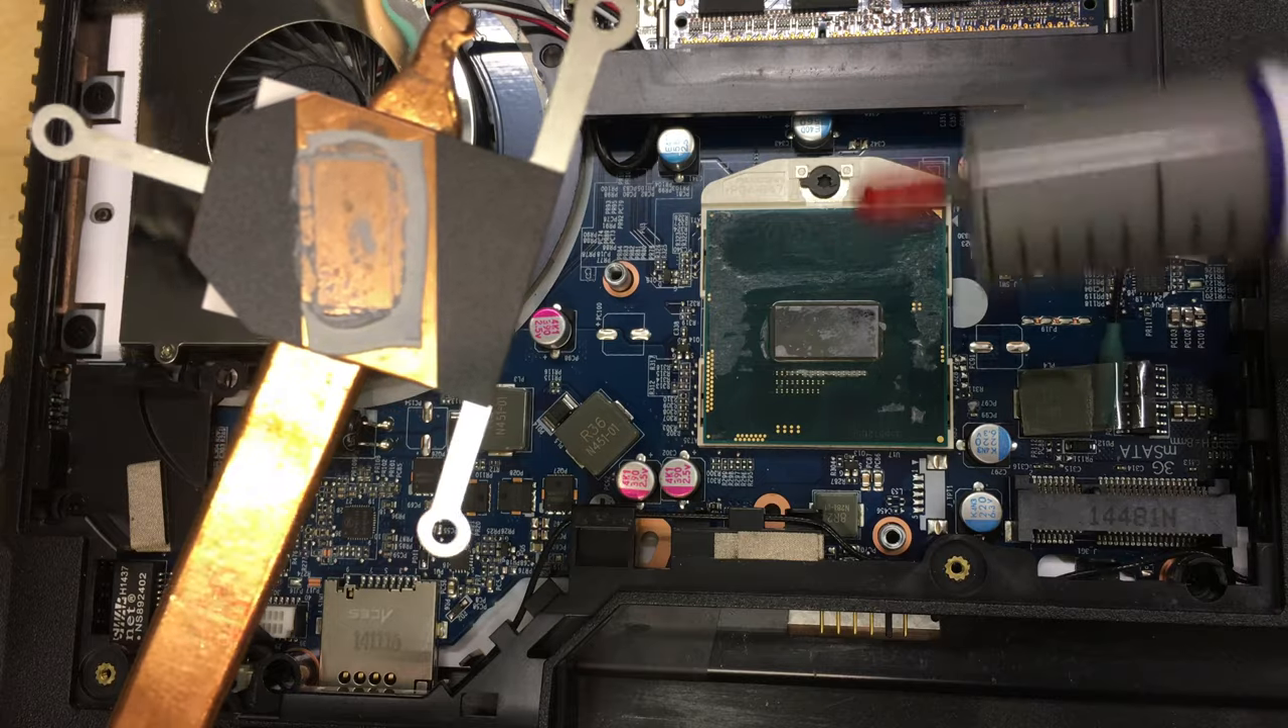Okay so now the new processor is in.